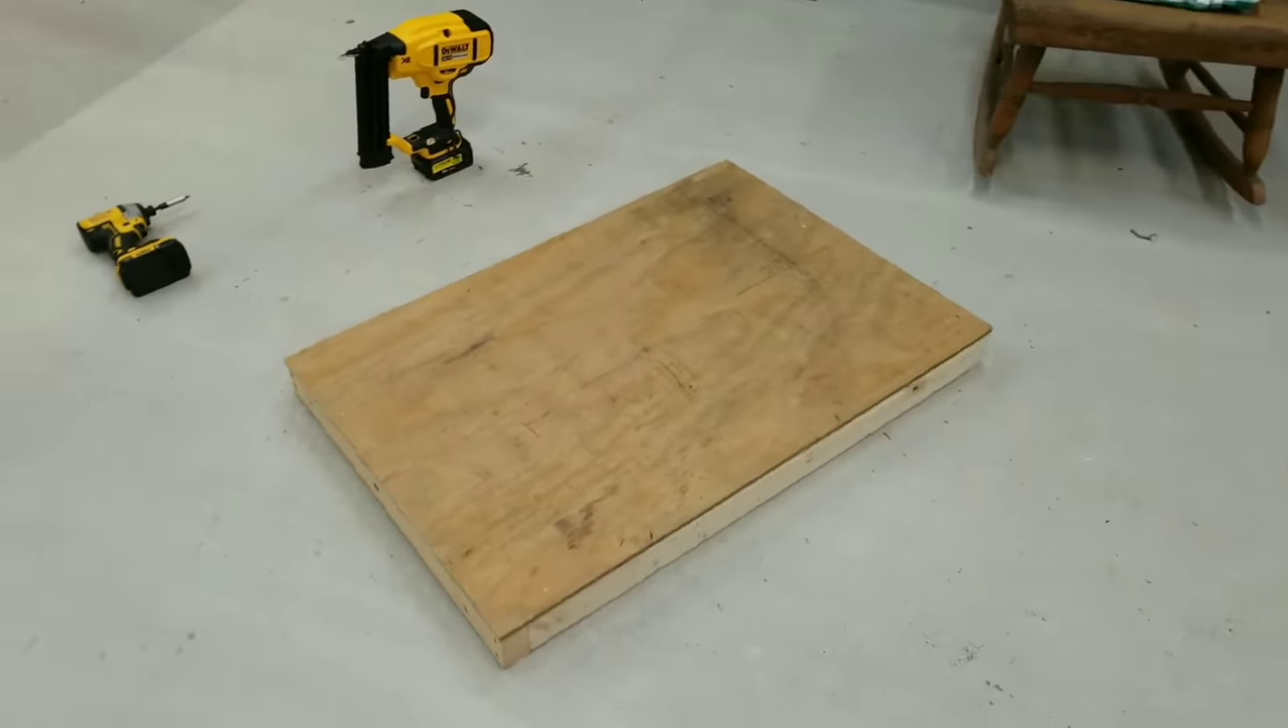So, so far, all we've done is we built this platform.